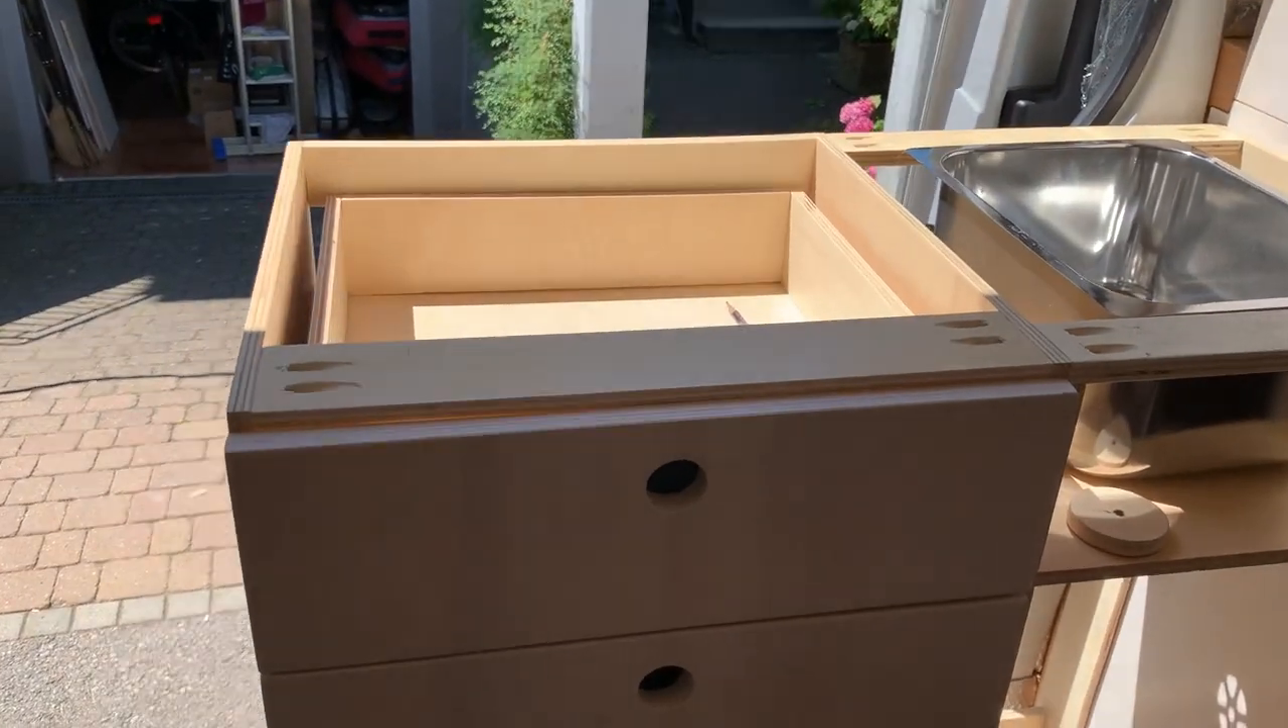I'm working on this kitchen cabinet and basically what I did is I finished mounting the drawers.